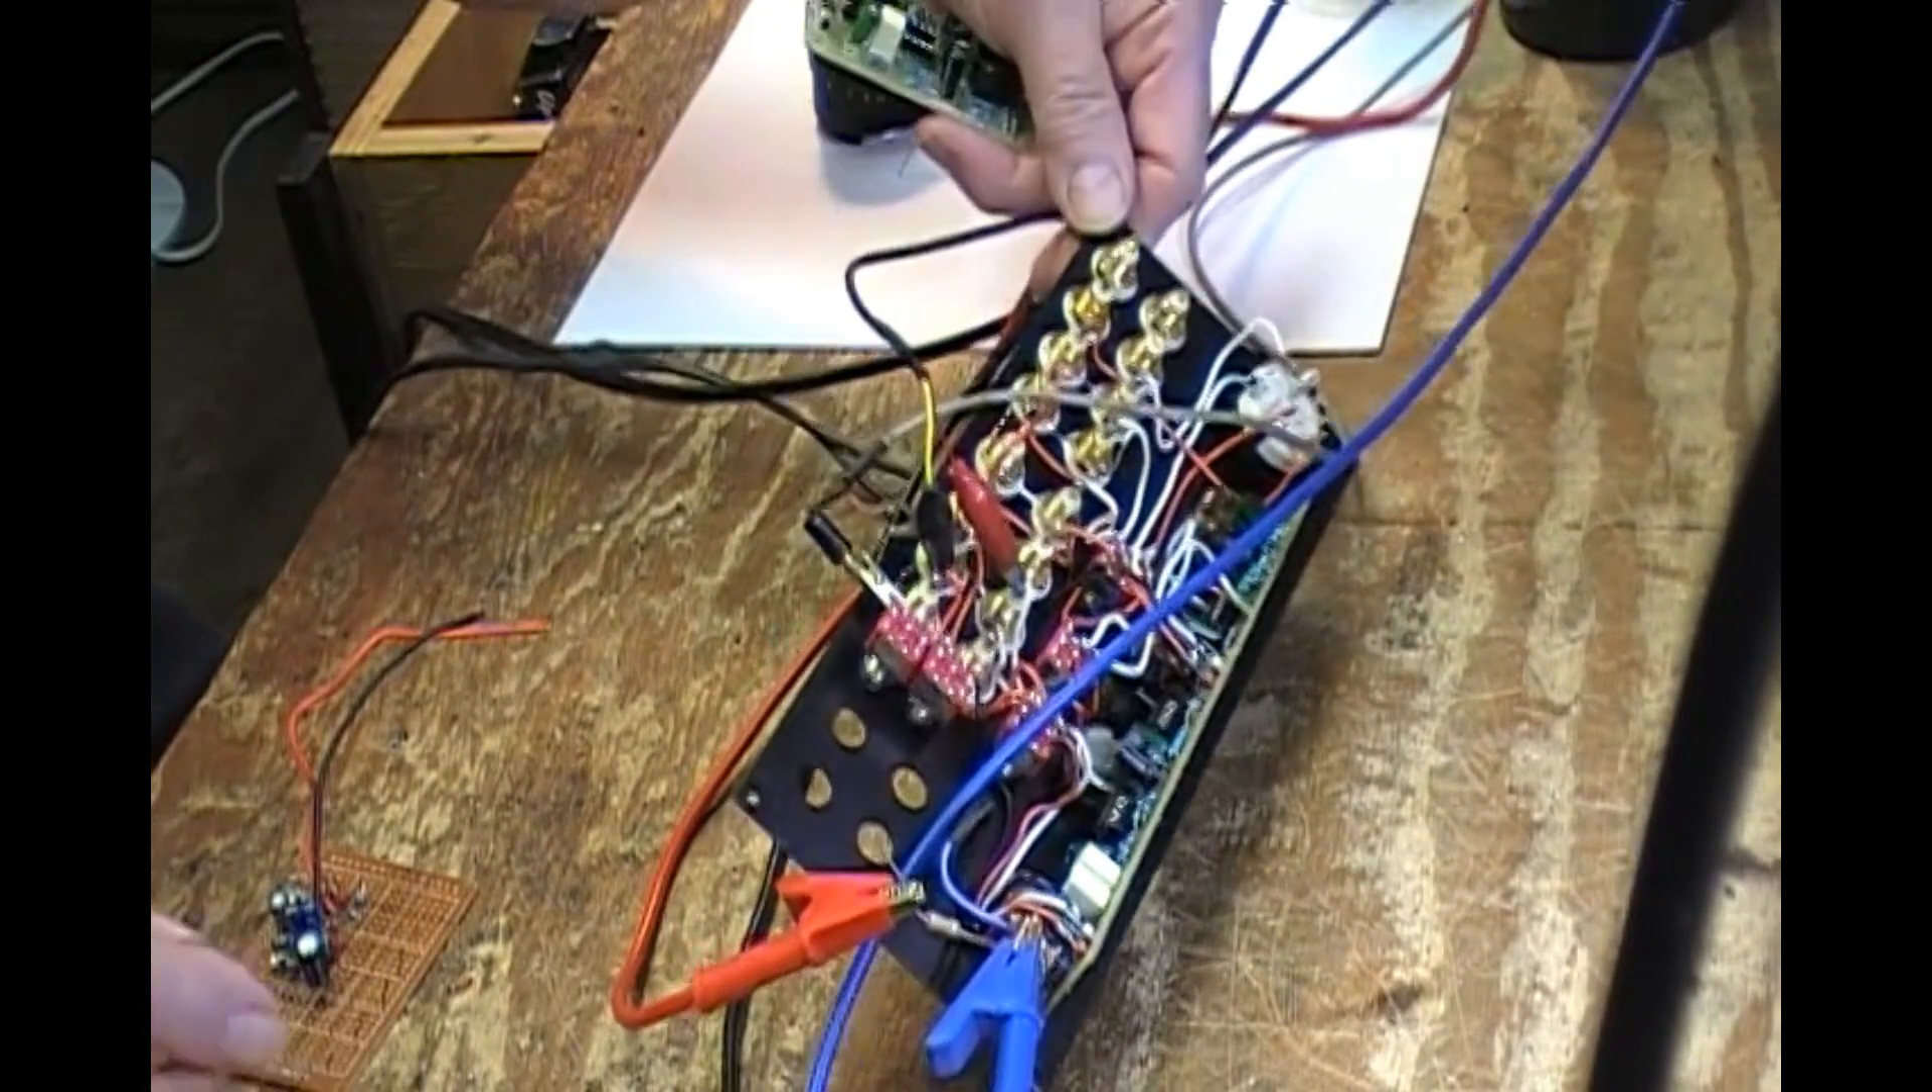I still have these two boards to mount and I've been fretting over how to mount them.